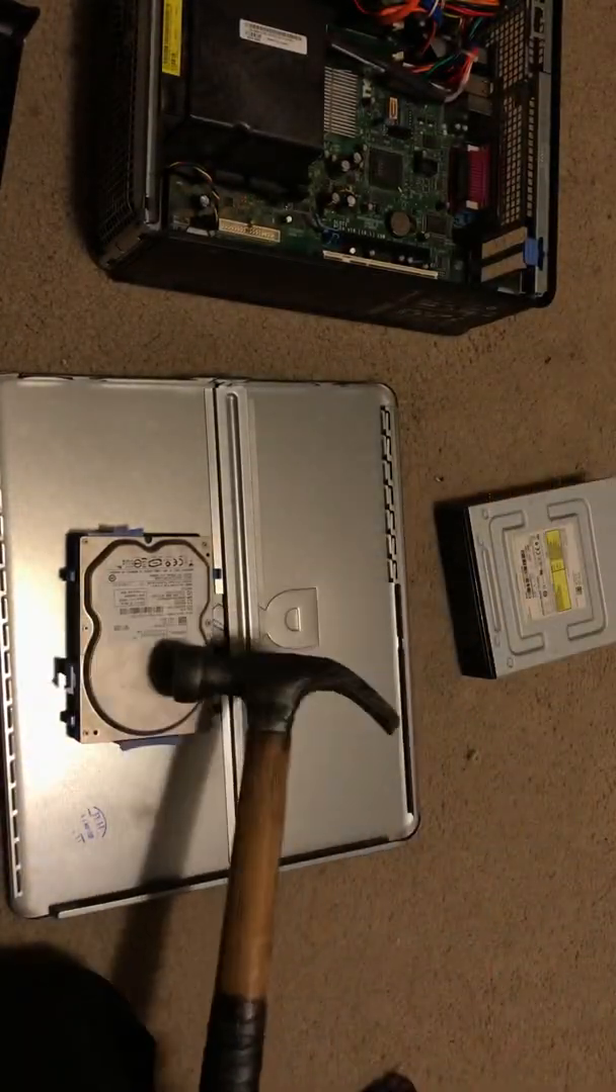Now I got my hard drive out.